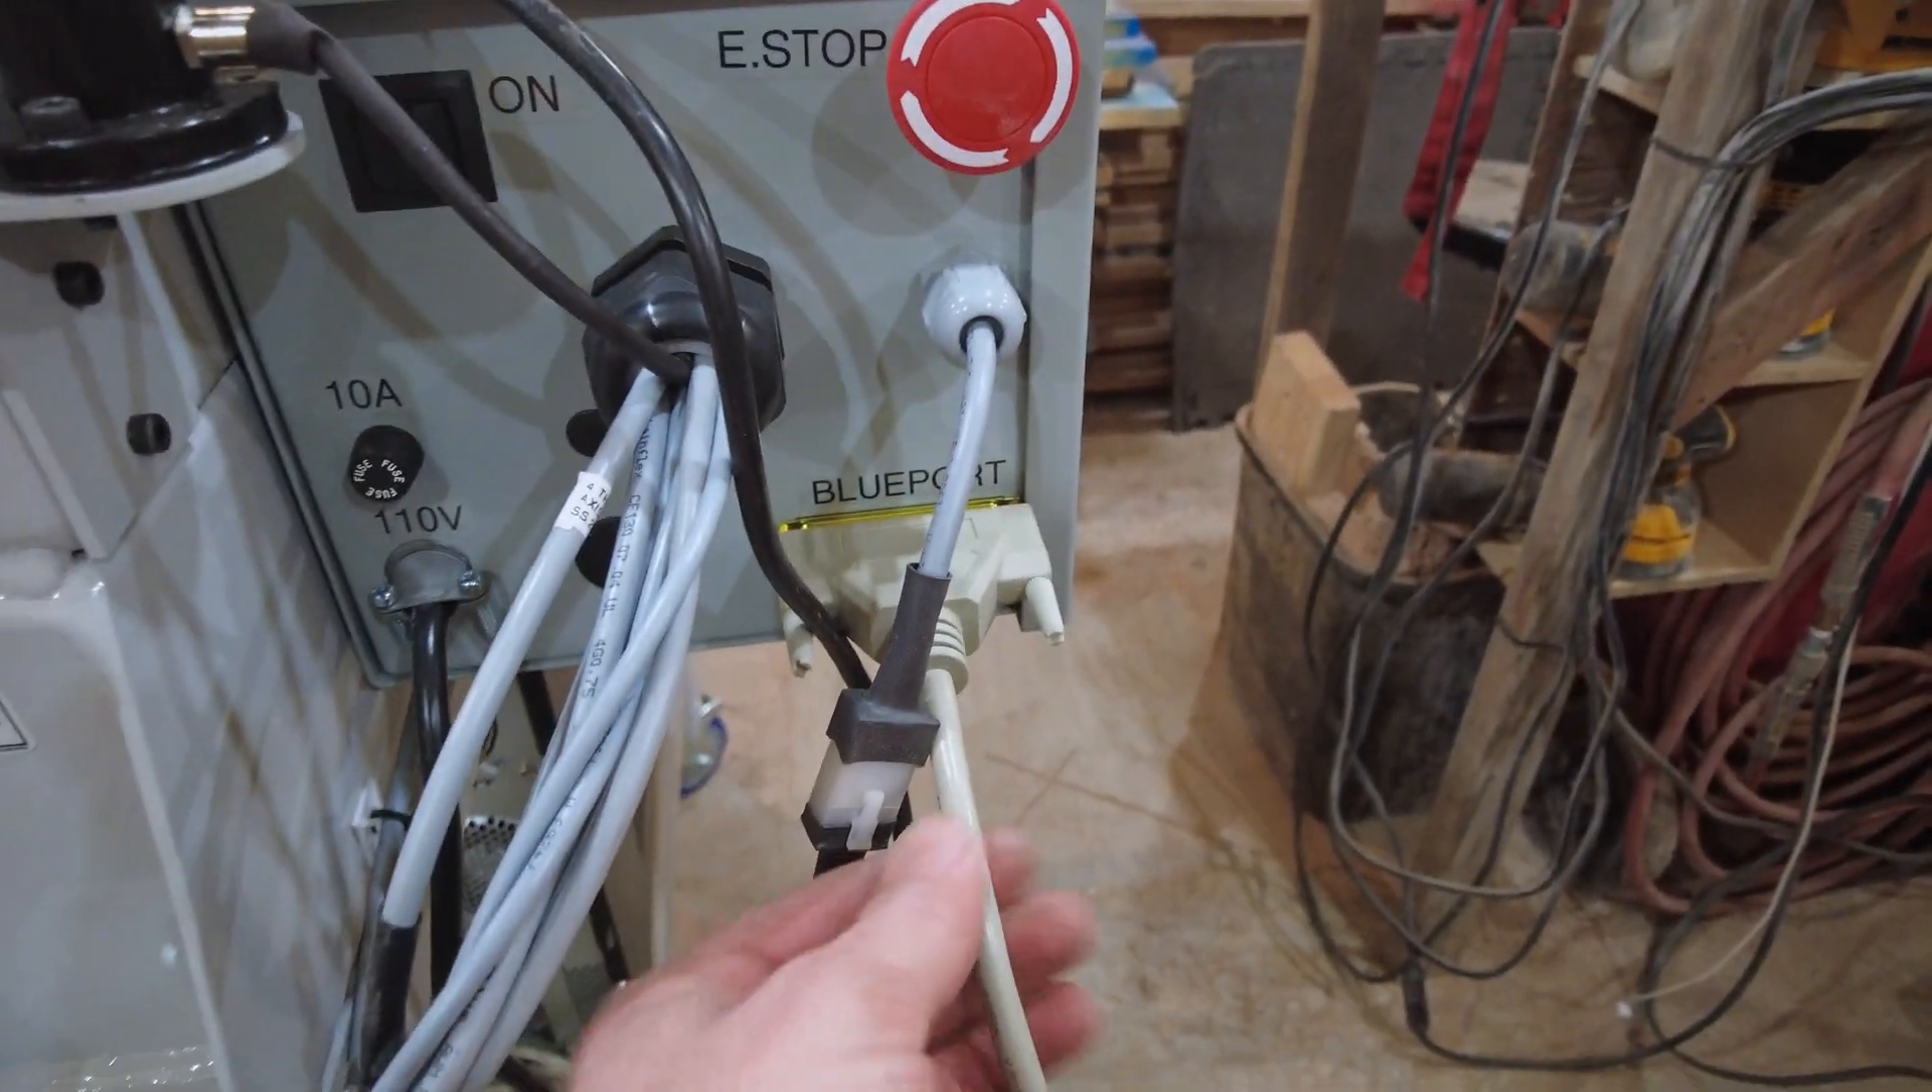And then going up here, we are plugged in here for the parallel port.